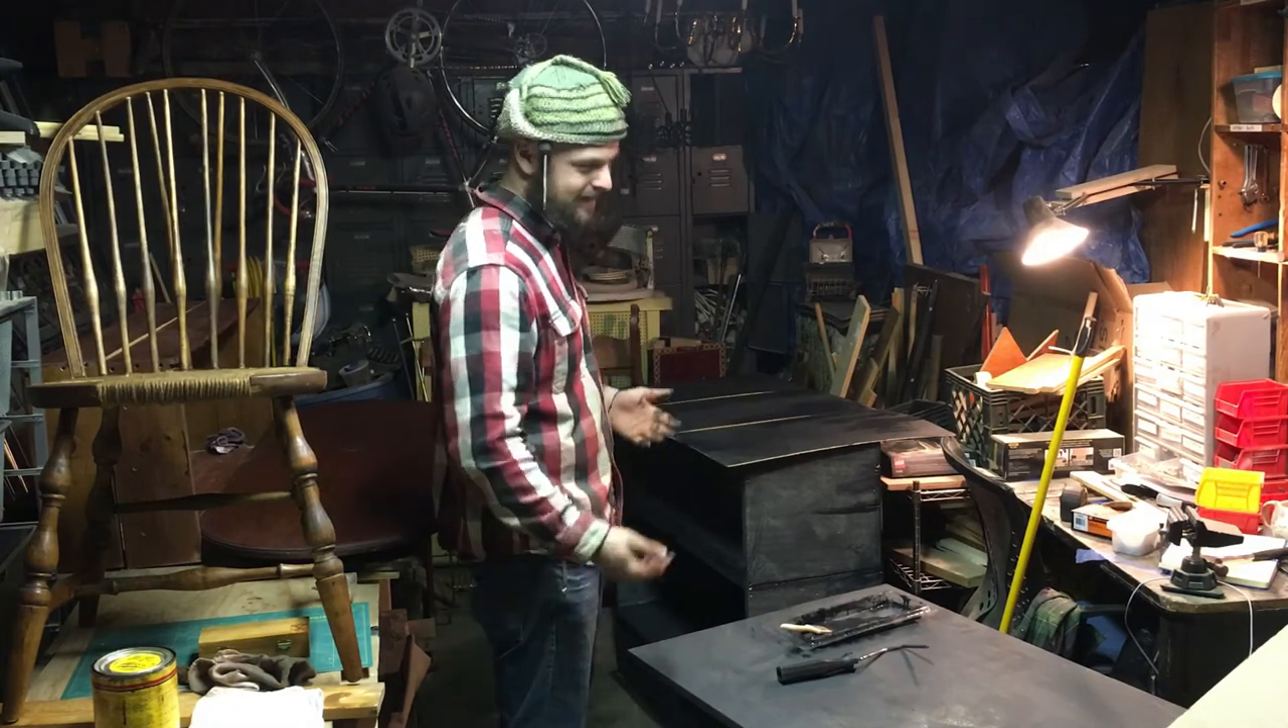Finally got a chair together finally completing a project.